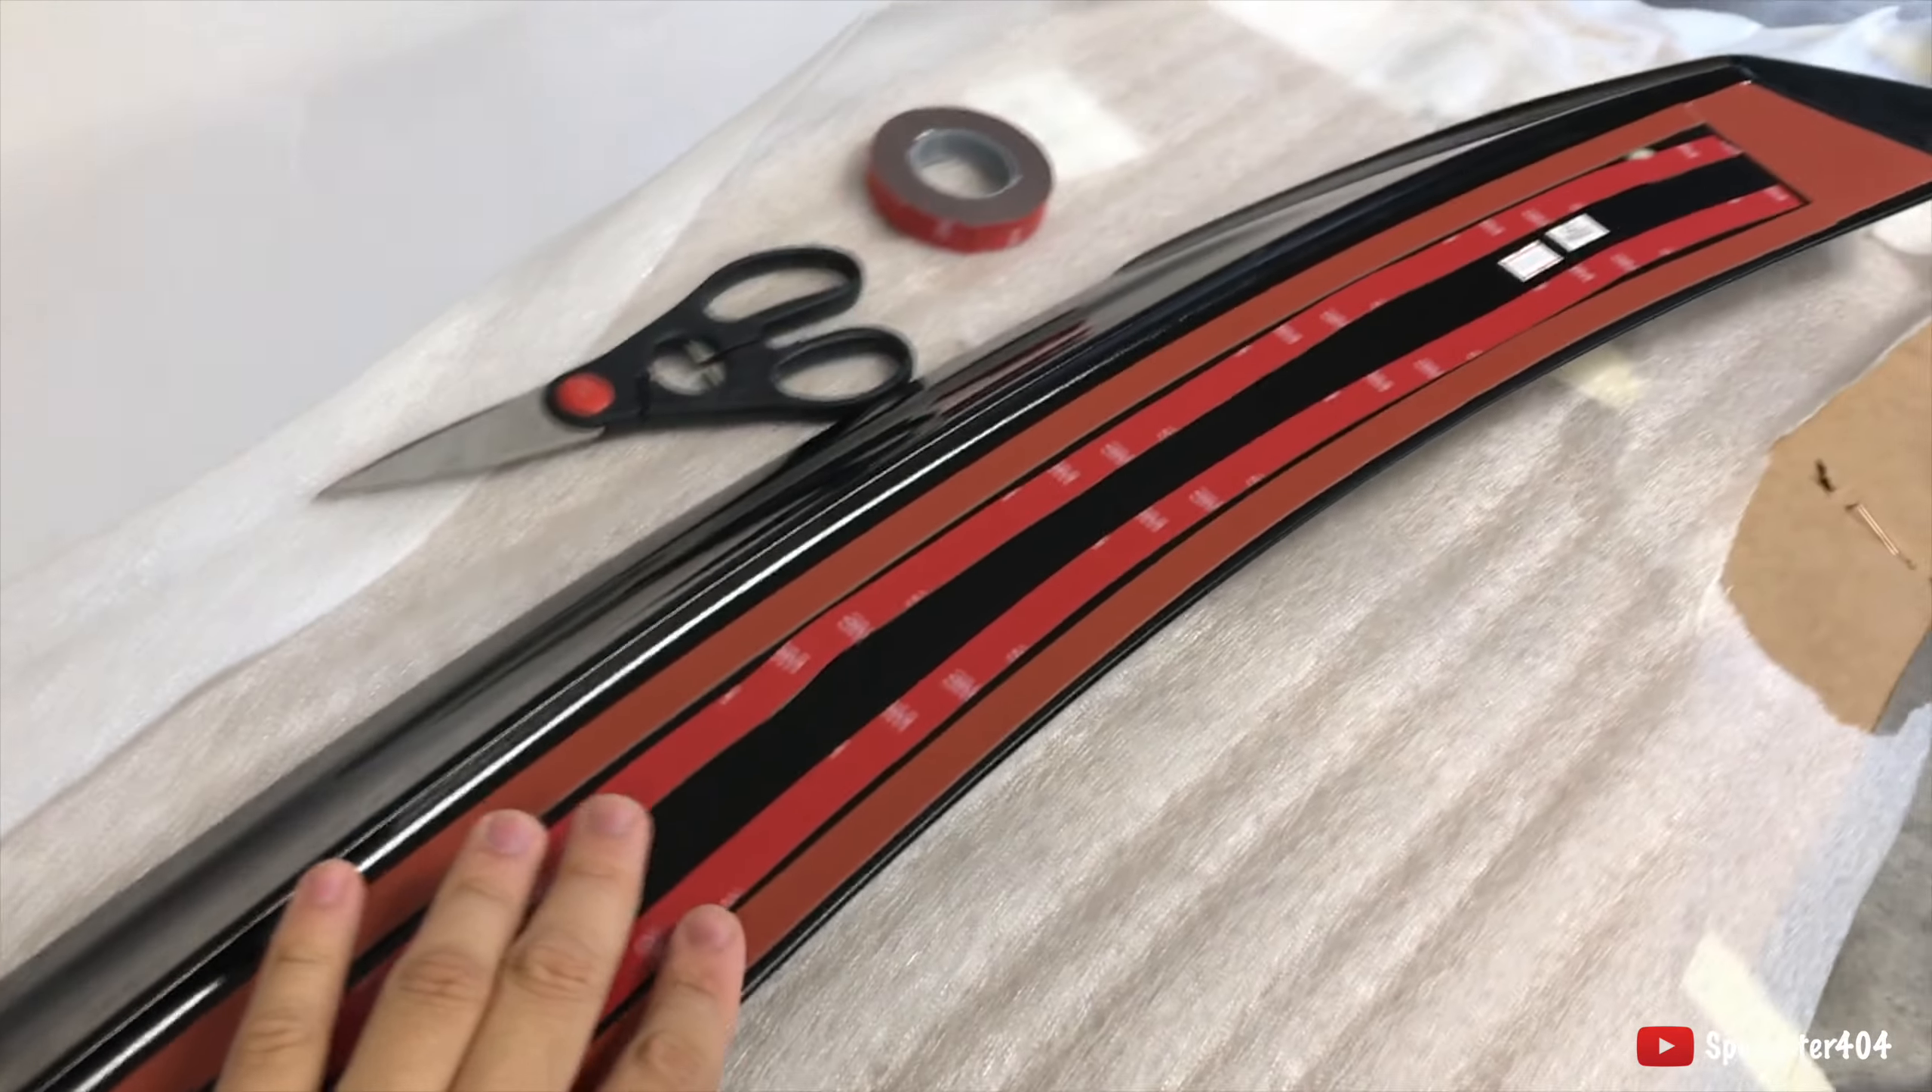Right guys the 3m adhesive is on.